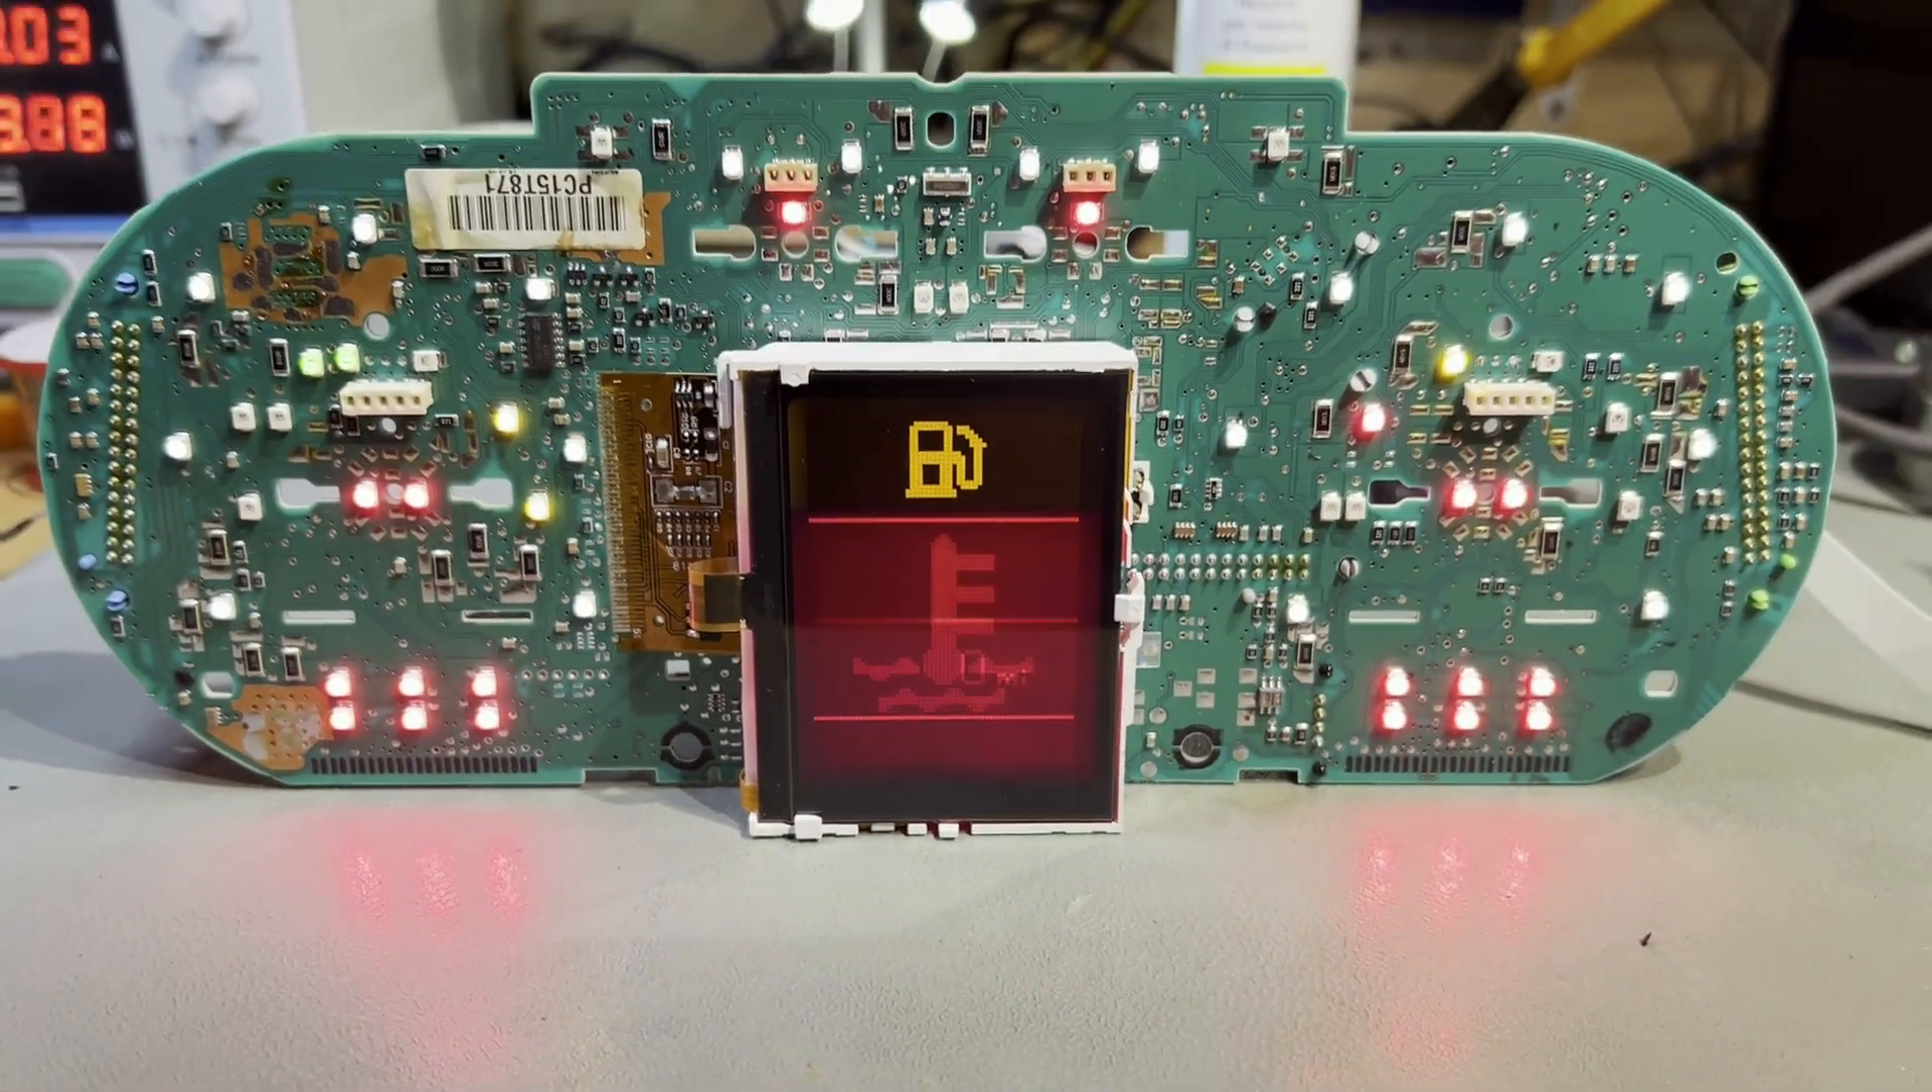Display installed. Working as it should on the bench.